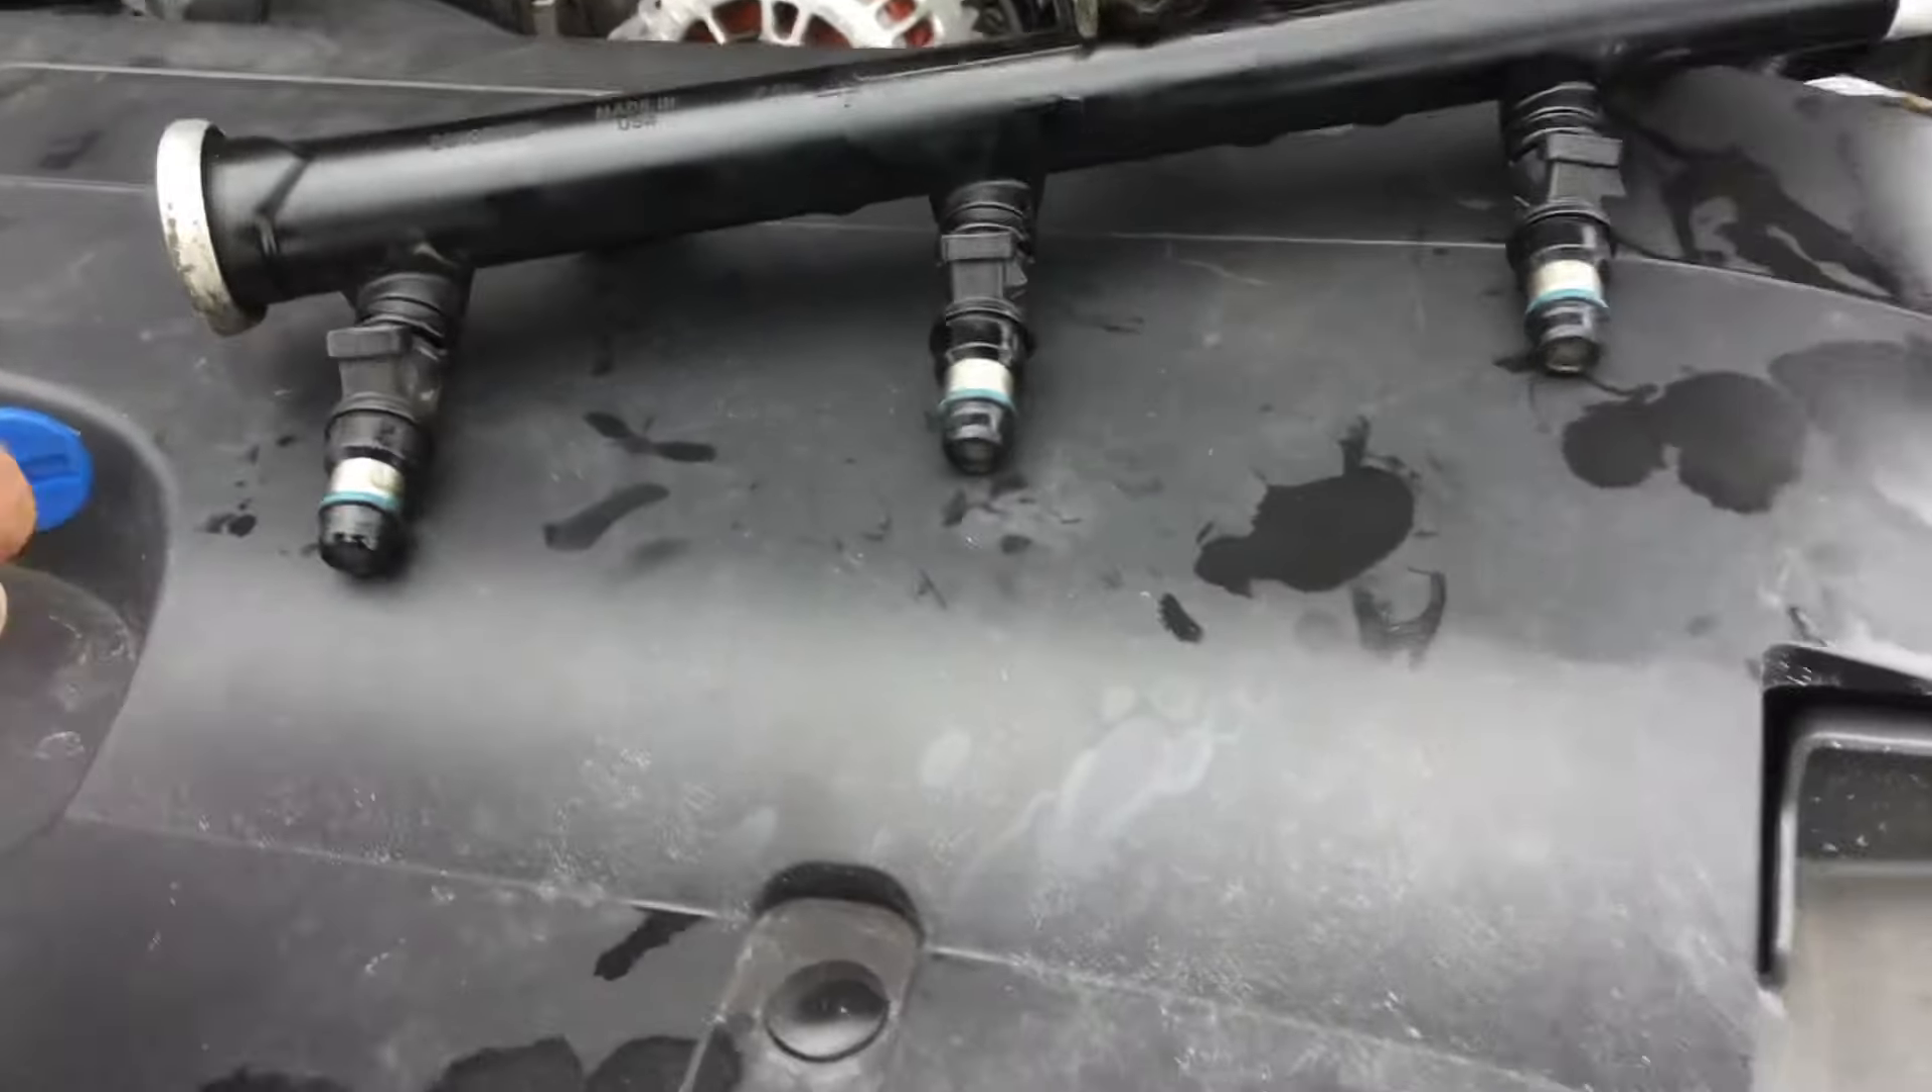Okay, so here I've got the rail out.